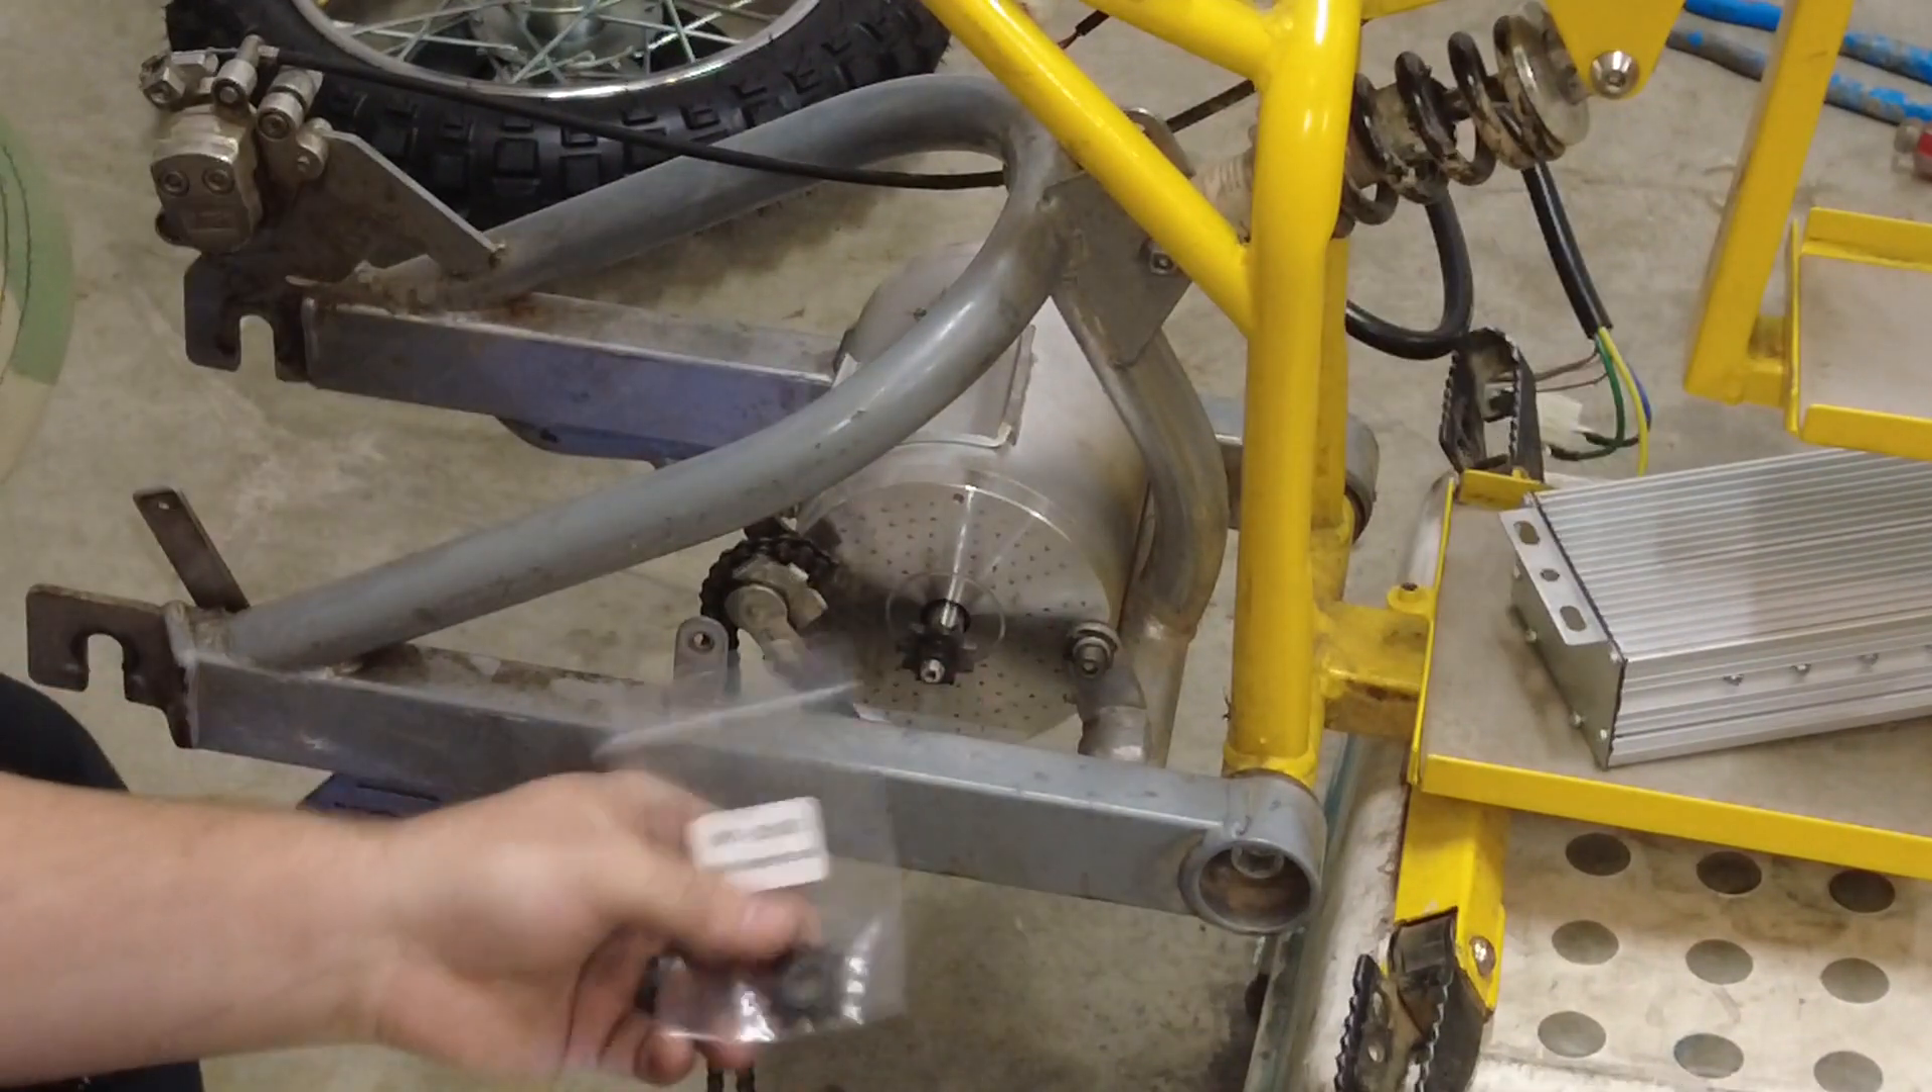Okay okay the motor is in.